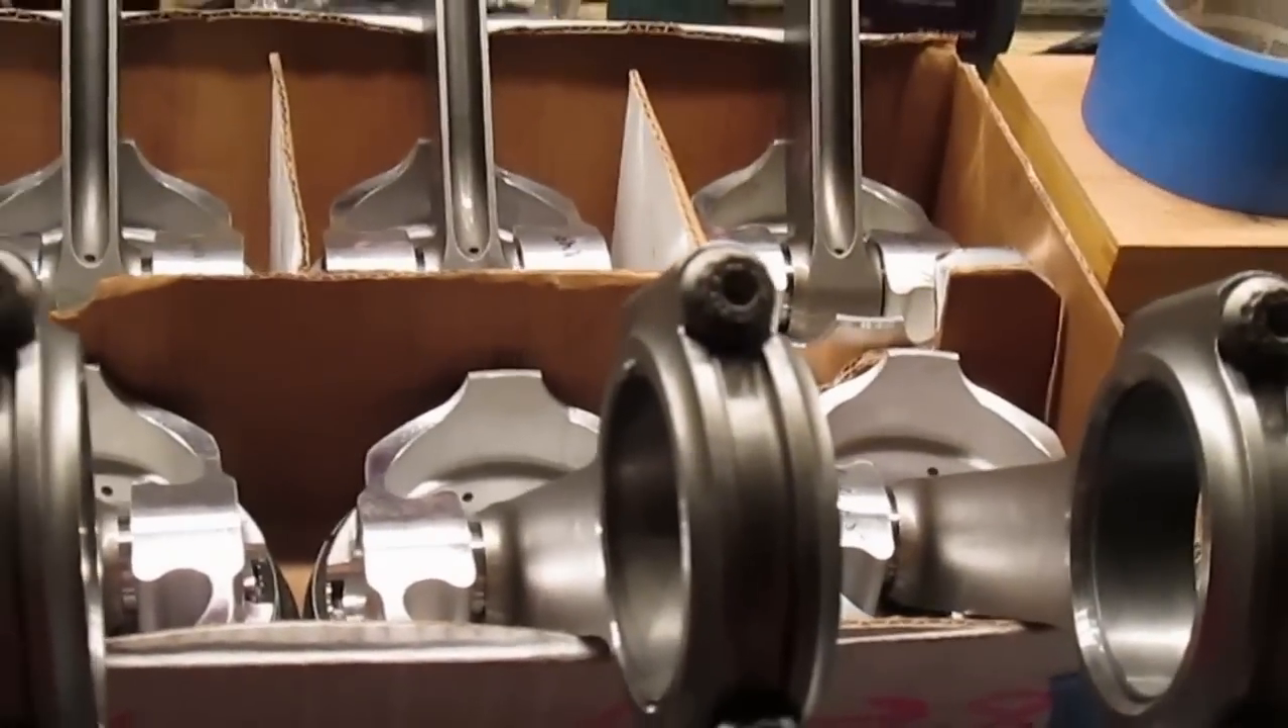In good news, everything's together. All the rods and stuff are assembled.